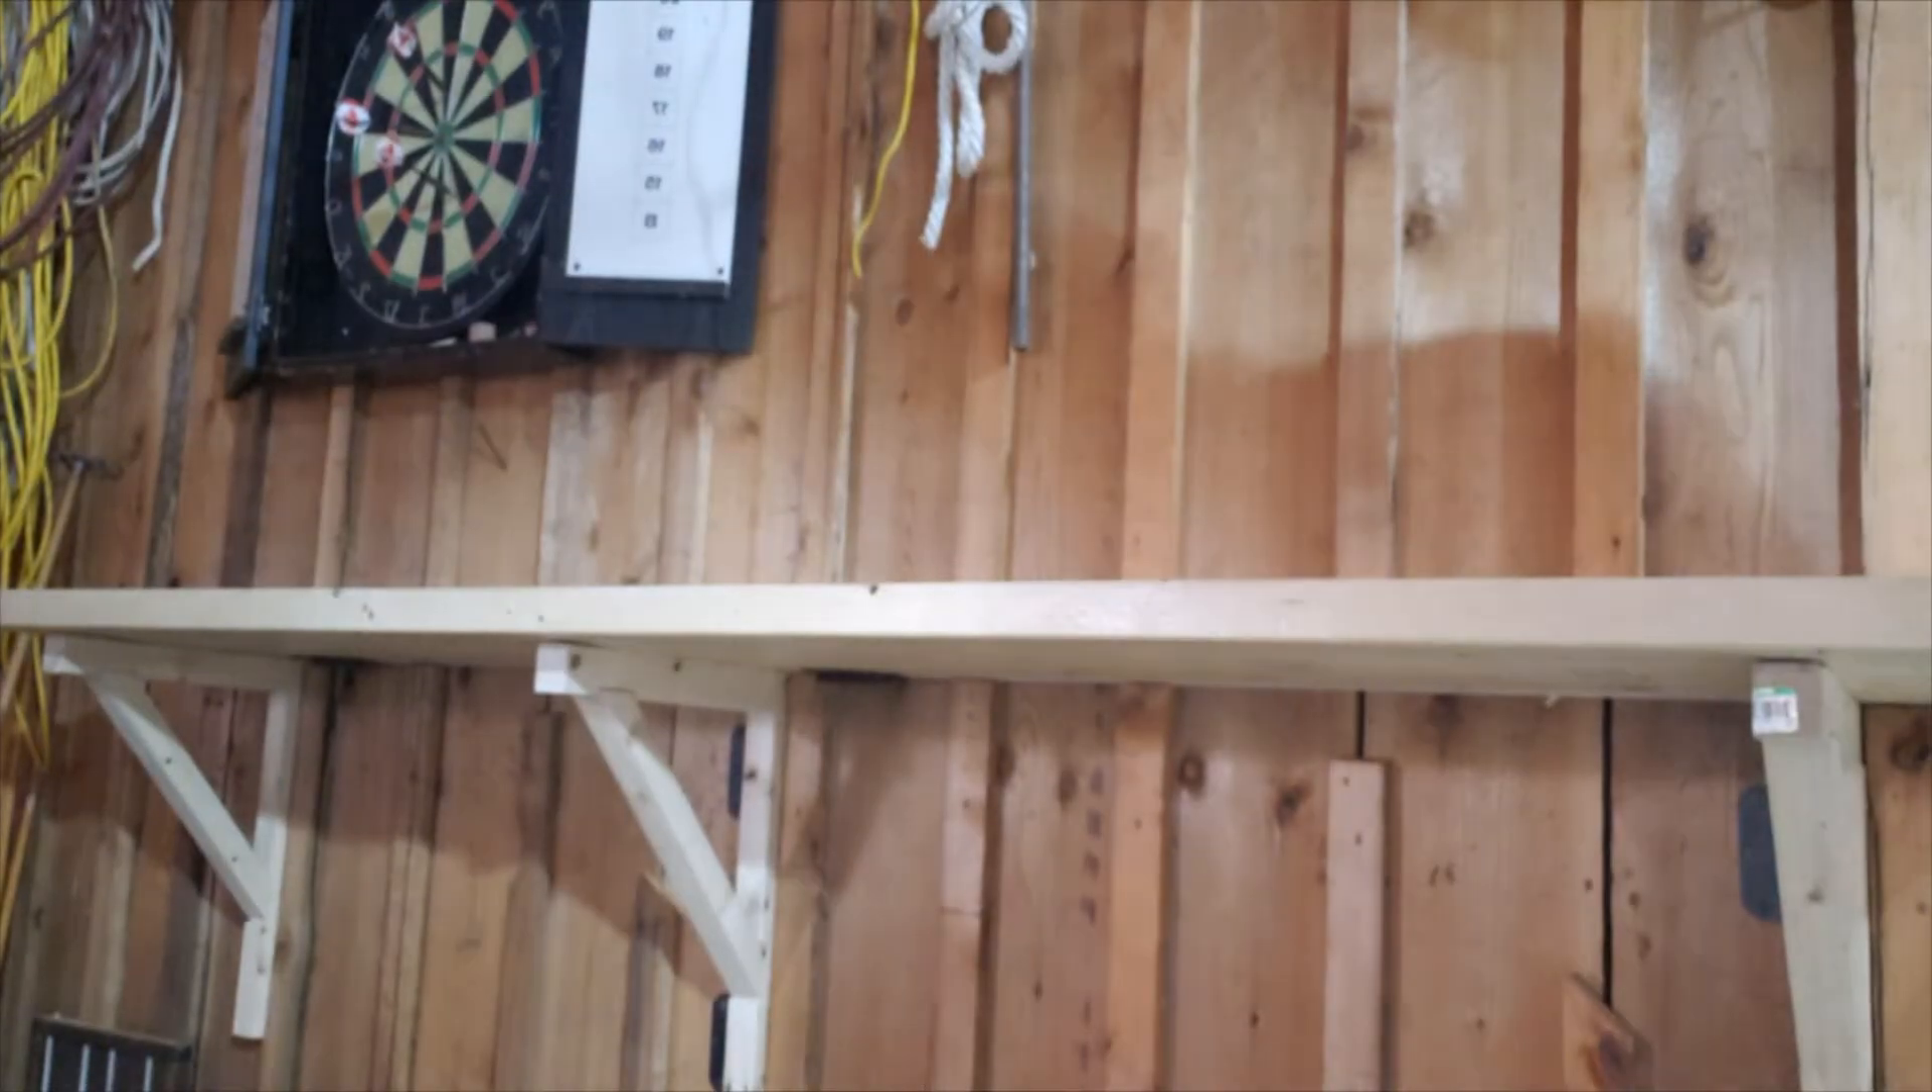The shelf is done and installed and working perfectly.